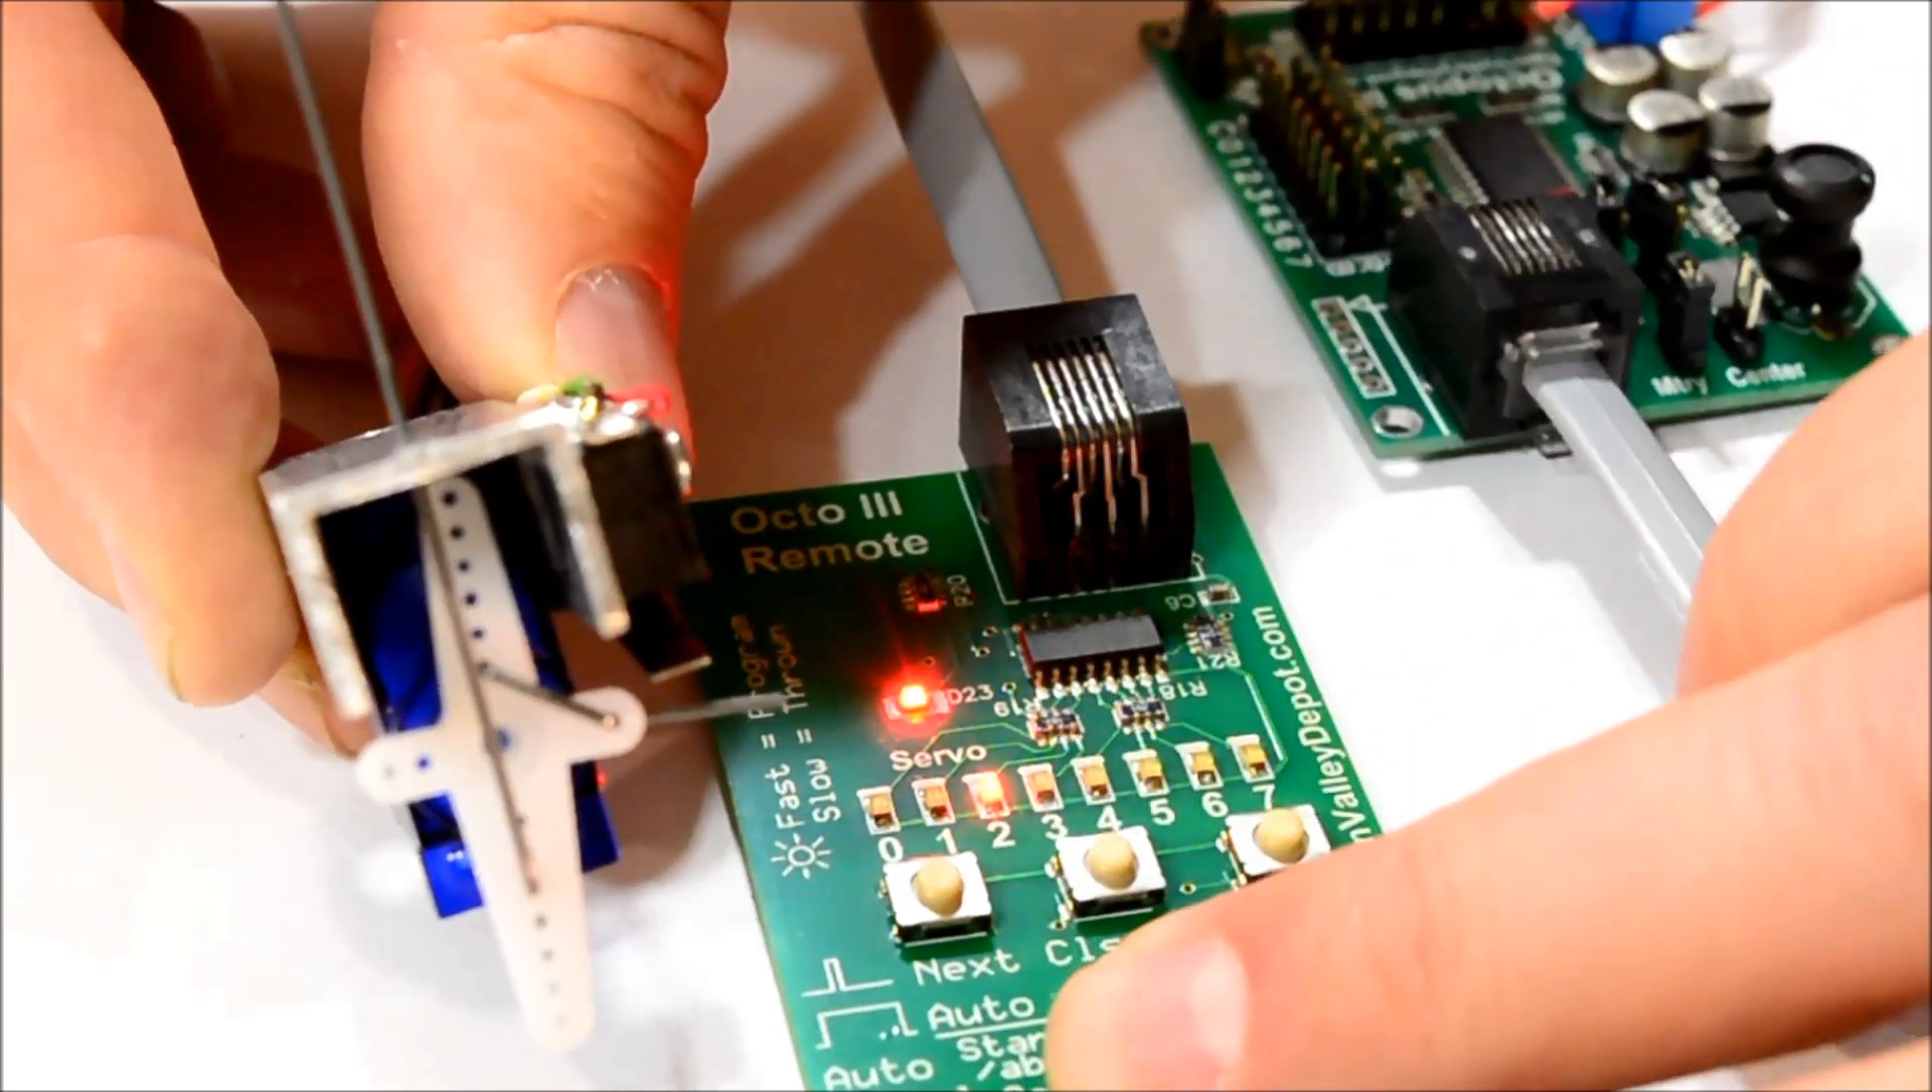Okay, now we have our servo reassembled into the bracket.